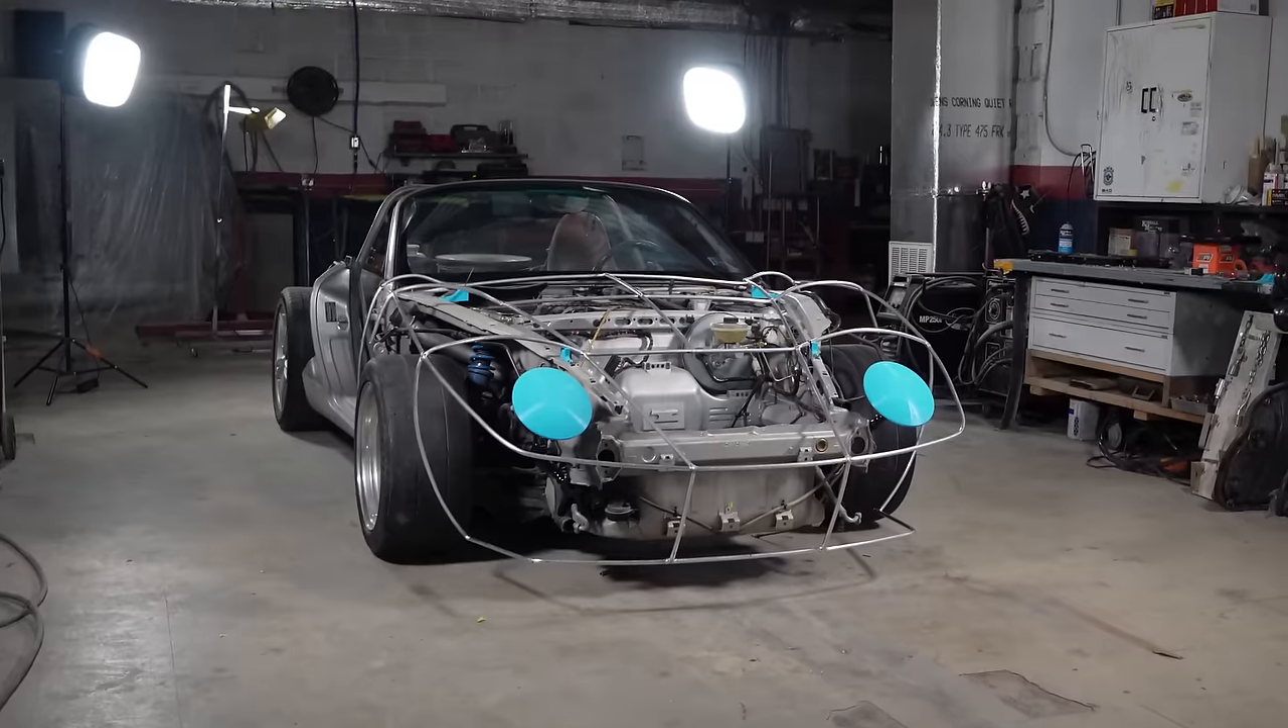No, no. We got our tubing for the front clamshell finished.